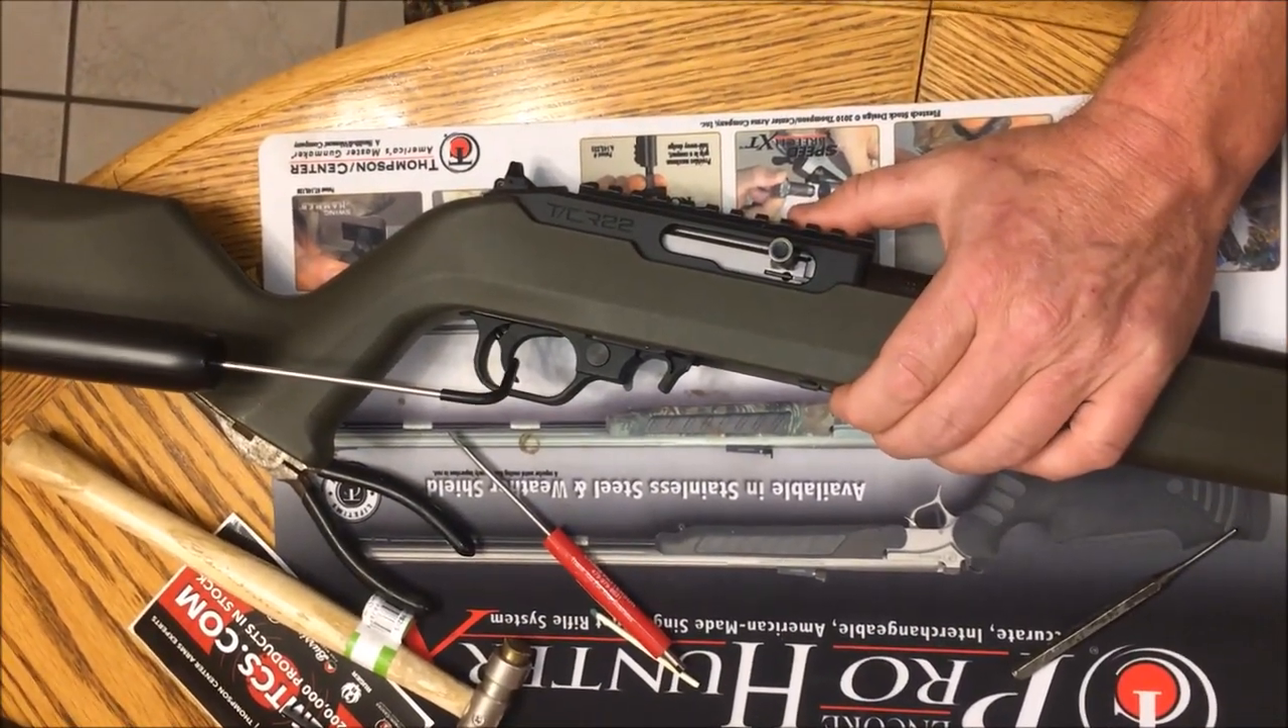Let's see what our trigger pull is now. Okay. Now the chamber is clear. Got the stock back on it.